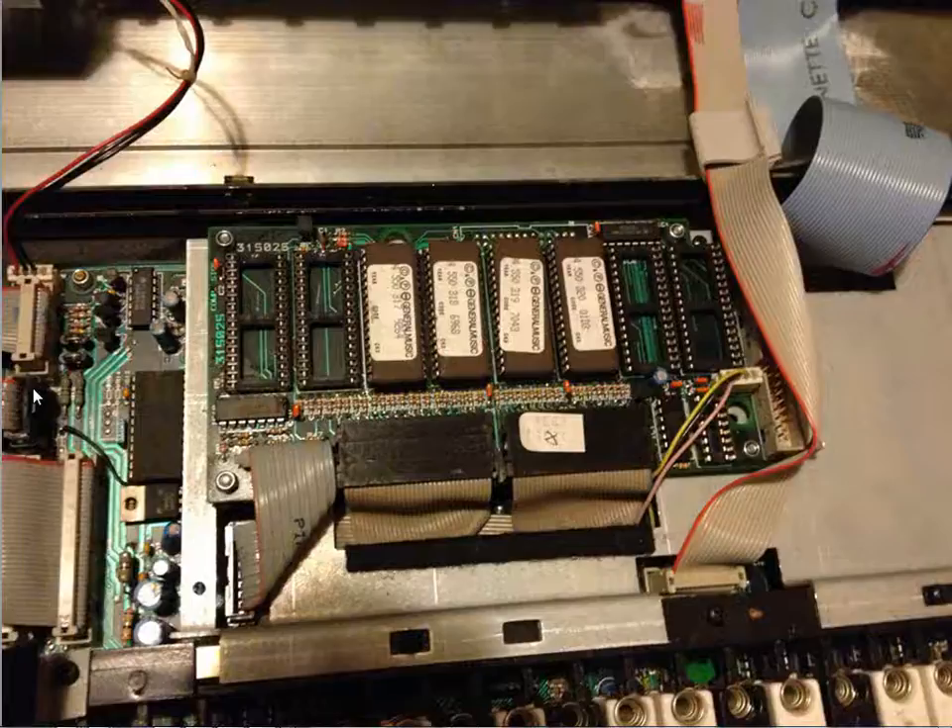You'll see four EEPROM slots already filled, and four empty slots for your RAM disk chips.